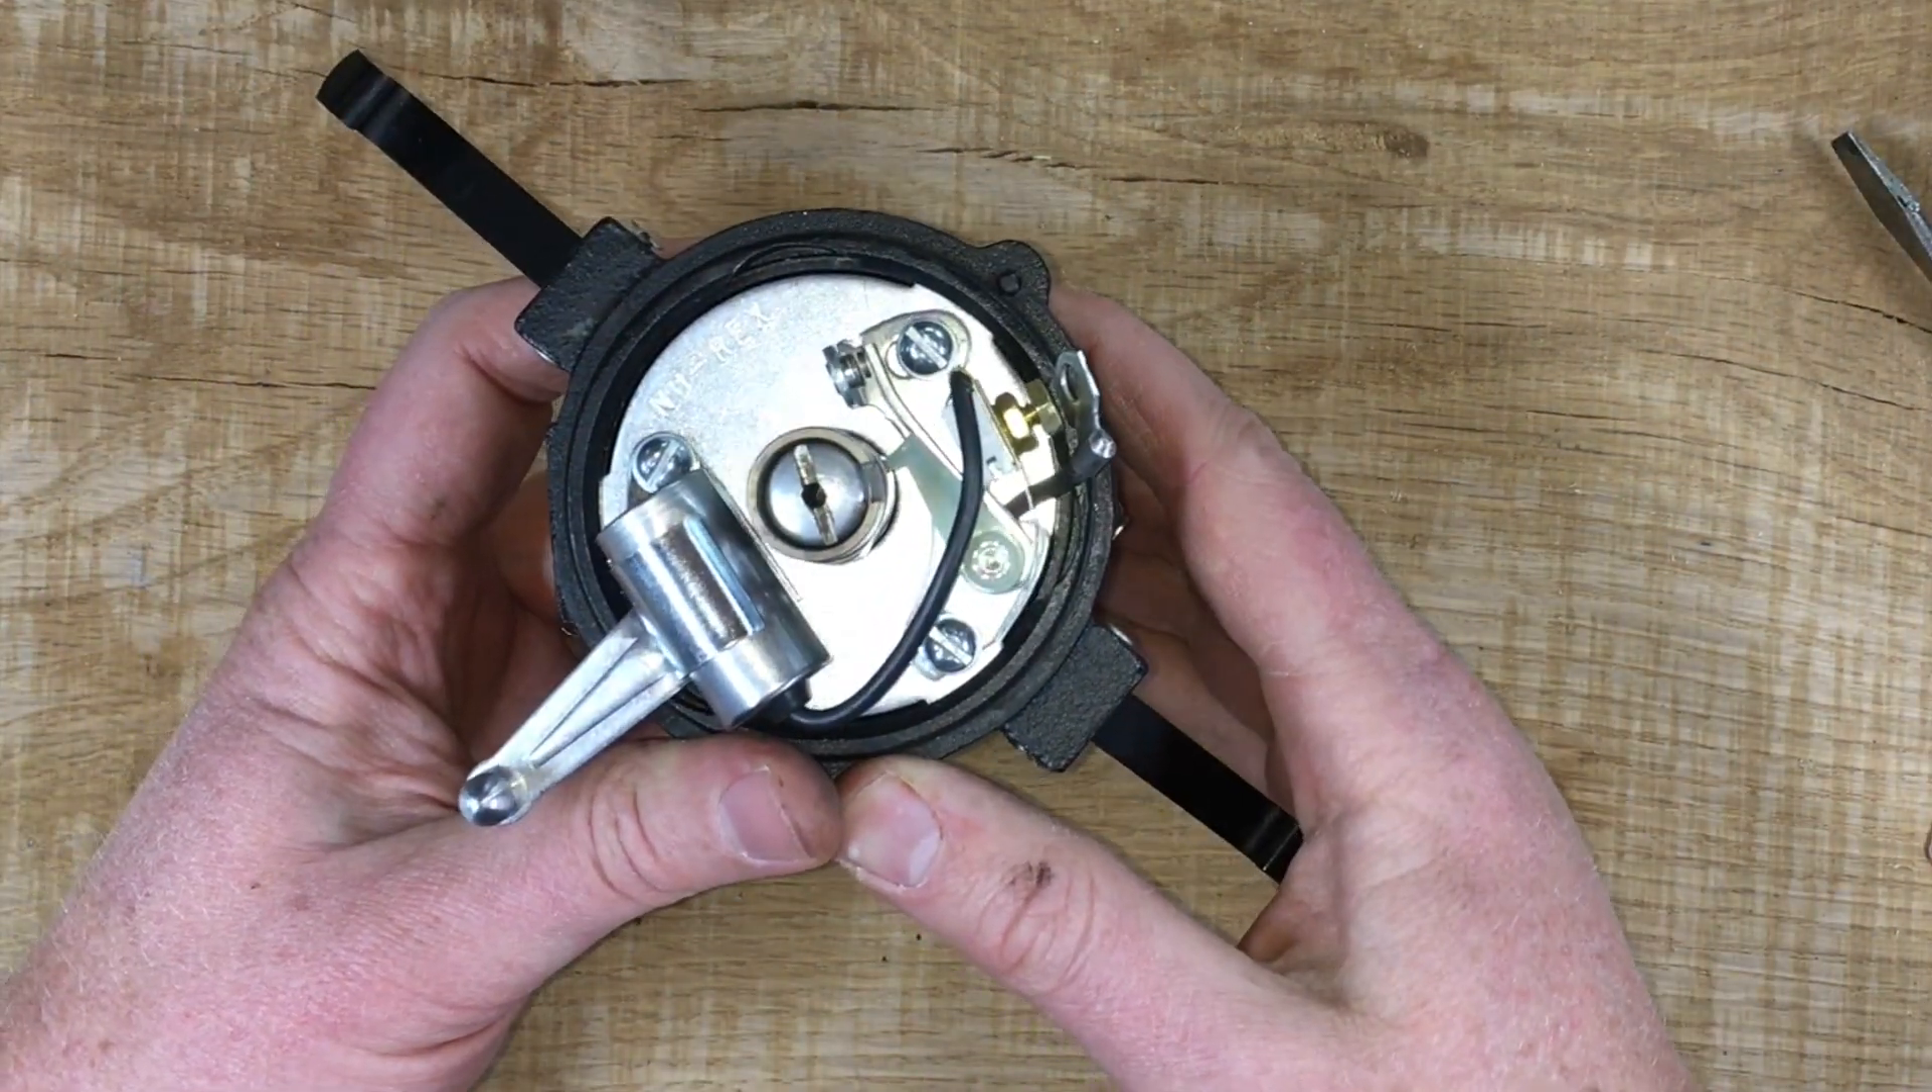All right so i got my upper plate on and uh just take a look at that super shiny polish distributor cam right there.